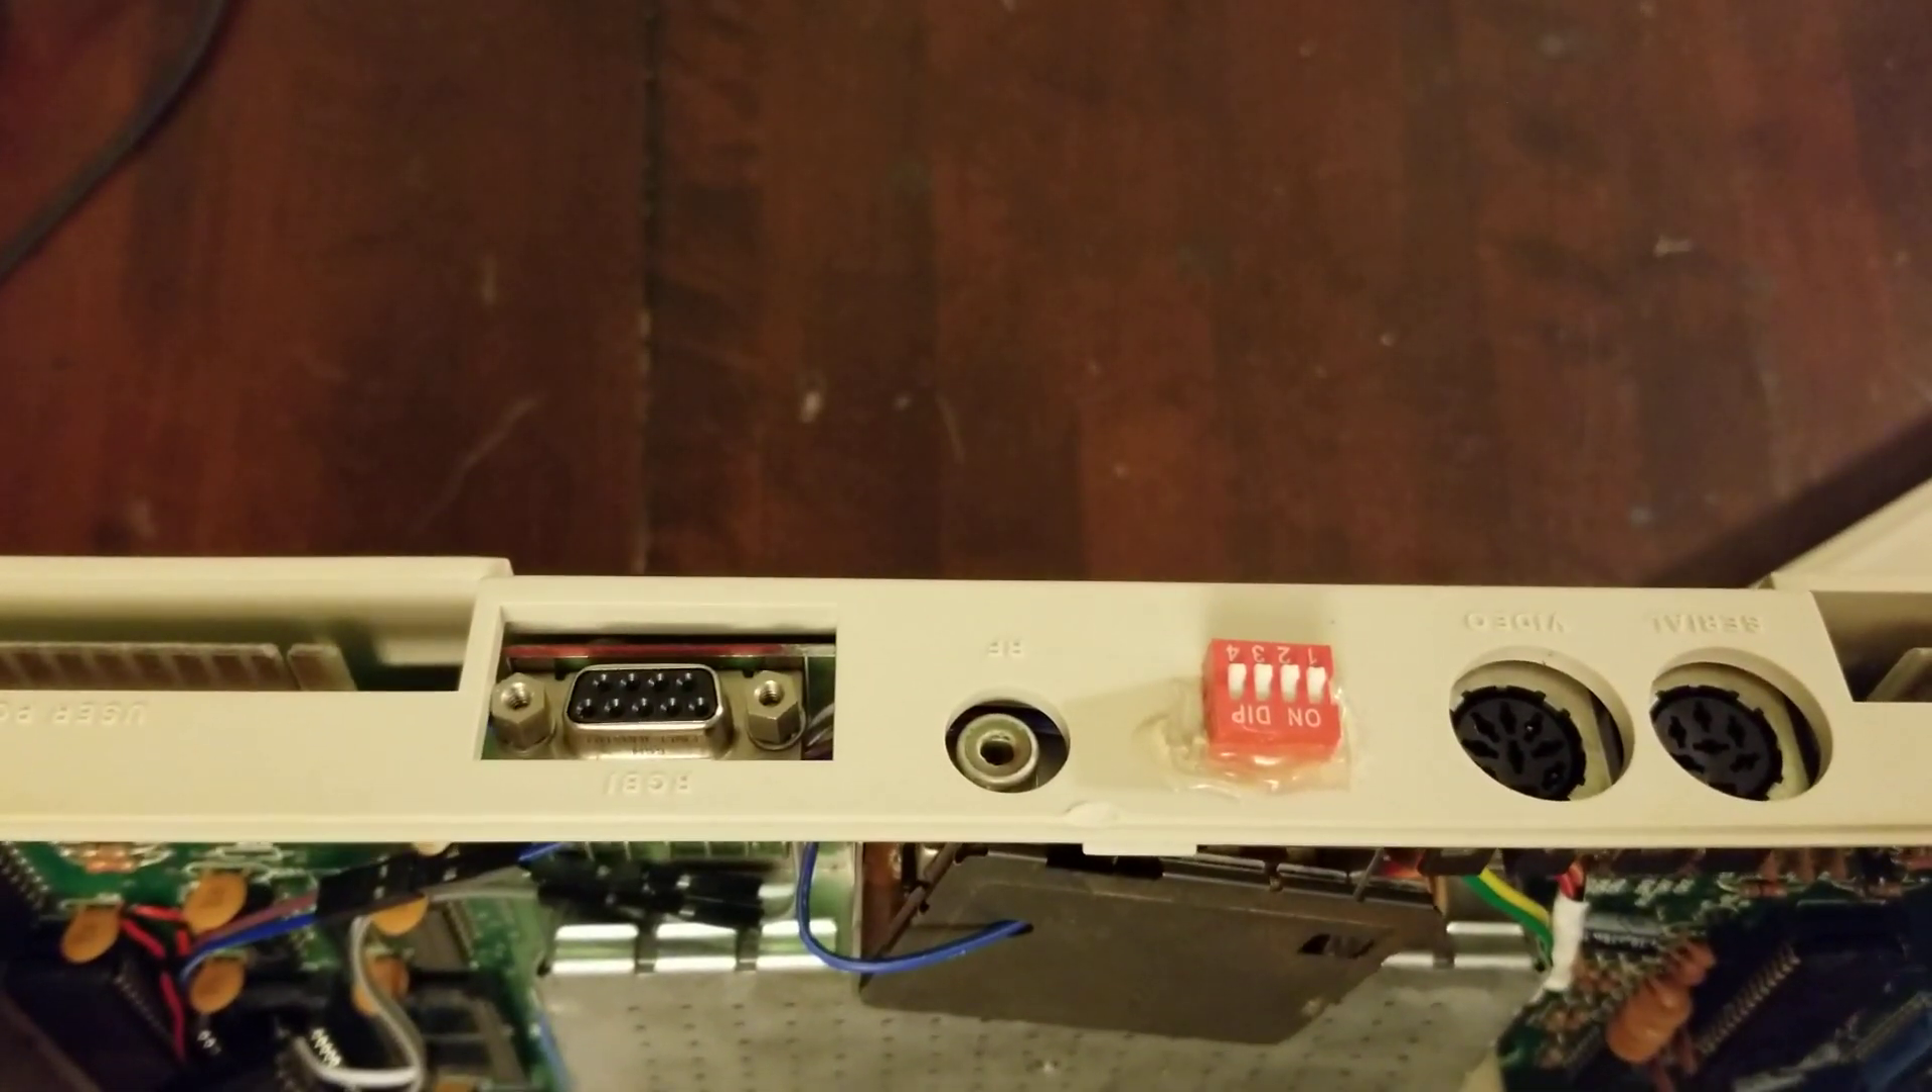So a bank of four dip switches fits perfectly in the RF switch hole in the case, but never going to use that thing again anyway.